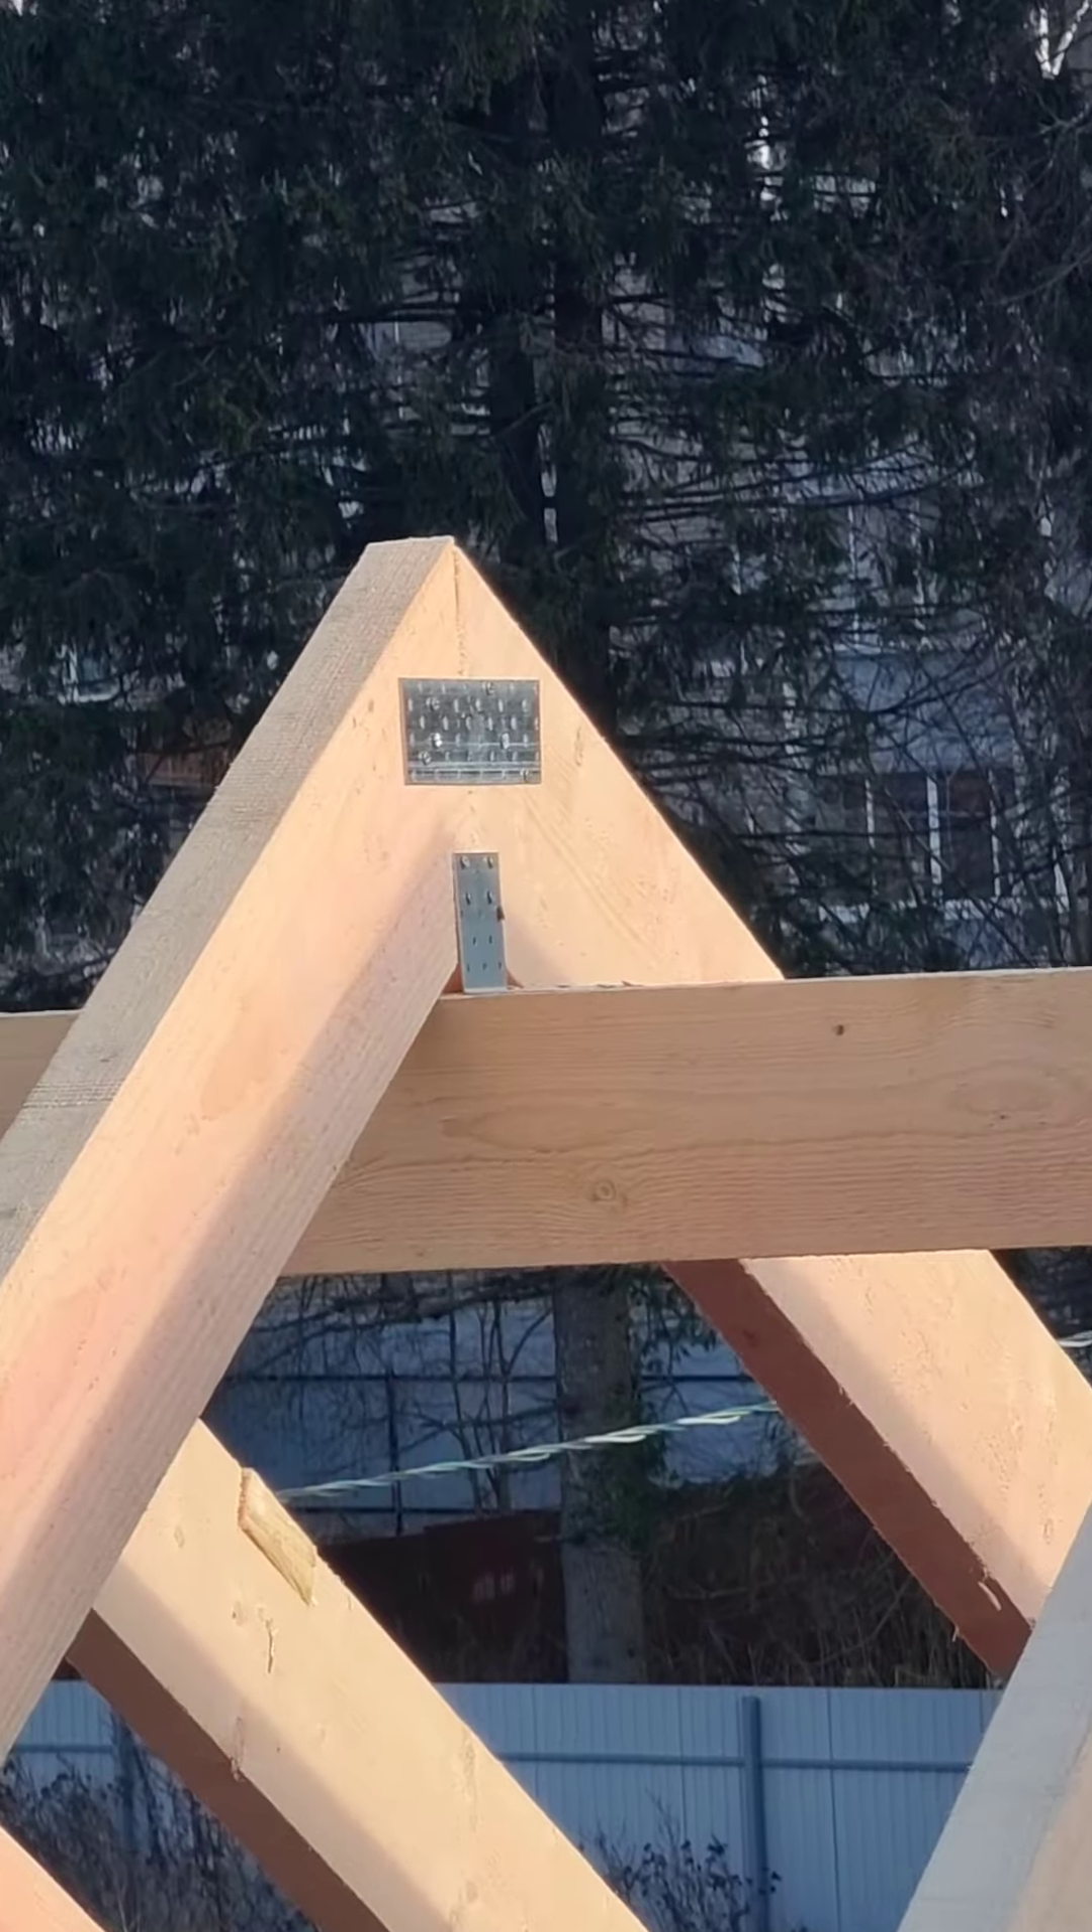Конек скреплен полностью для жесткости на пластины и на уголок.